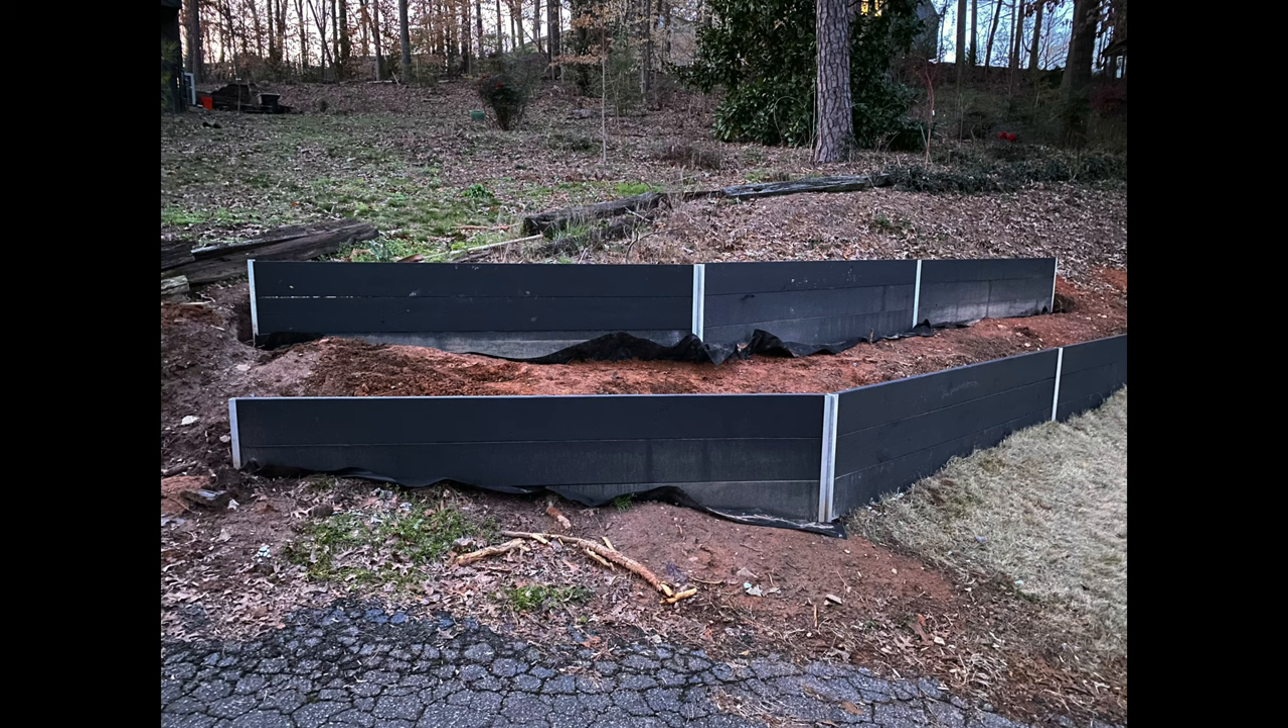Uh, and so that's an important next step just showing, okay, all those boards are on.